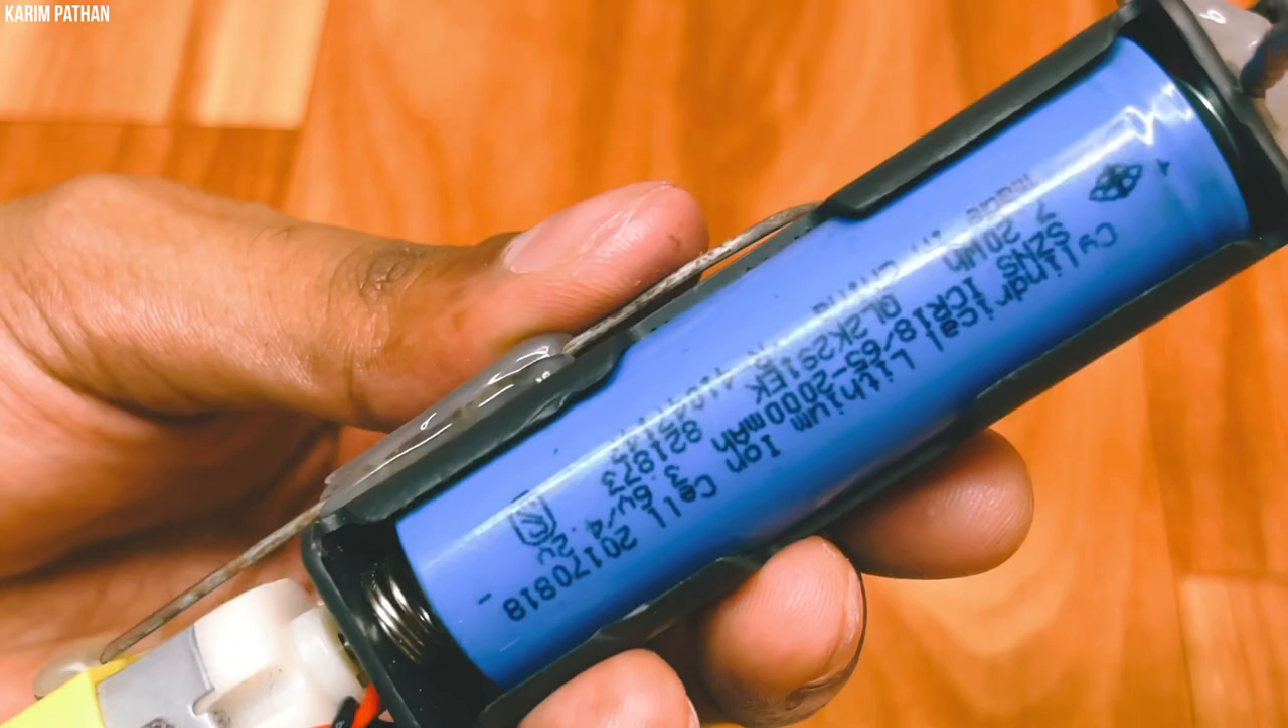तो यहाँ पर मैंने battery लगा दिया है।